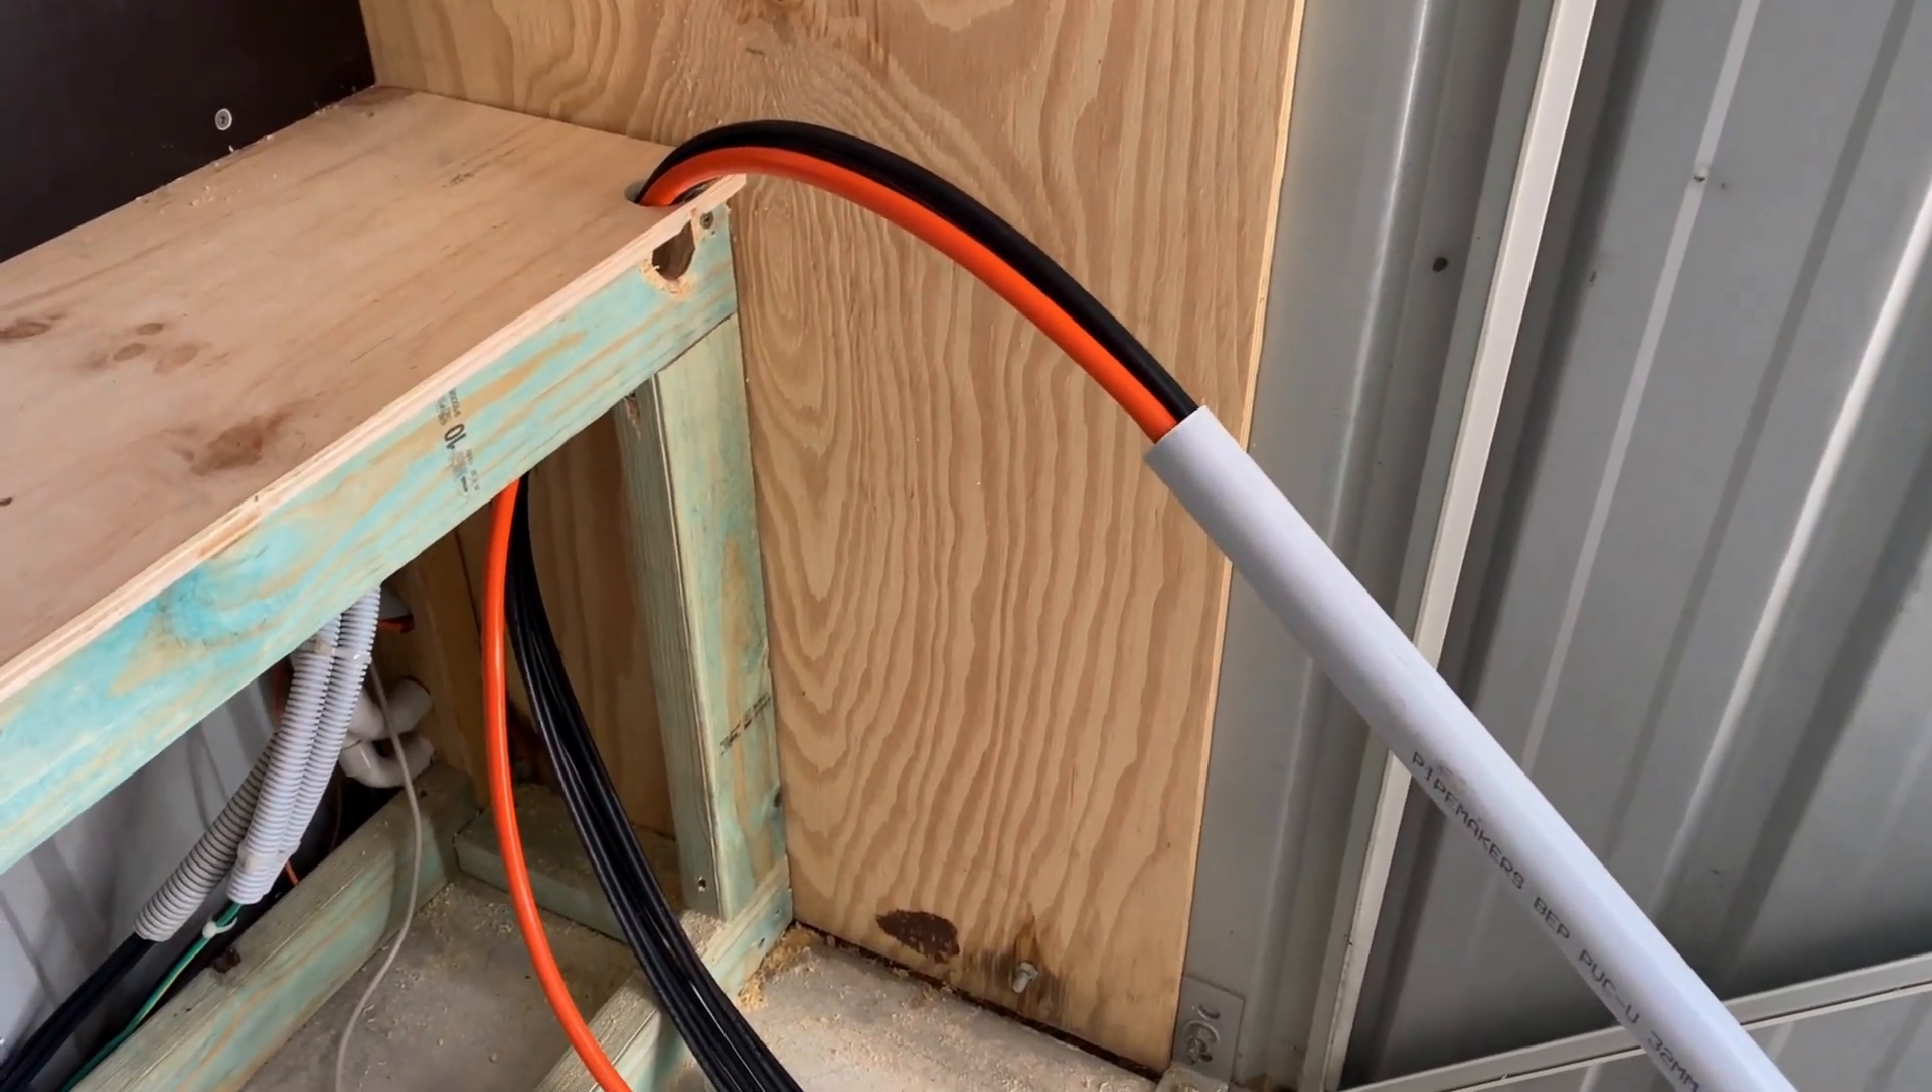I've started to run in those cables the earth cable and the array cables.